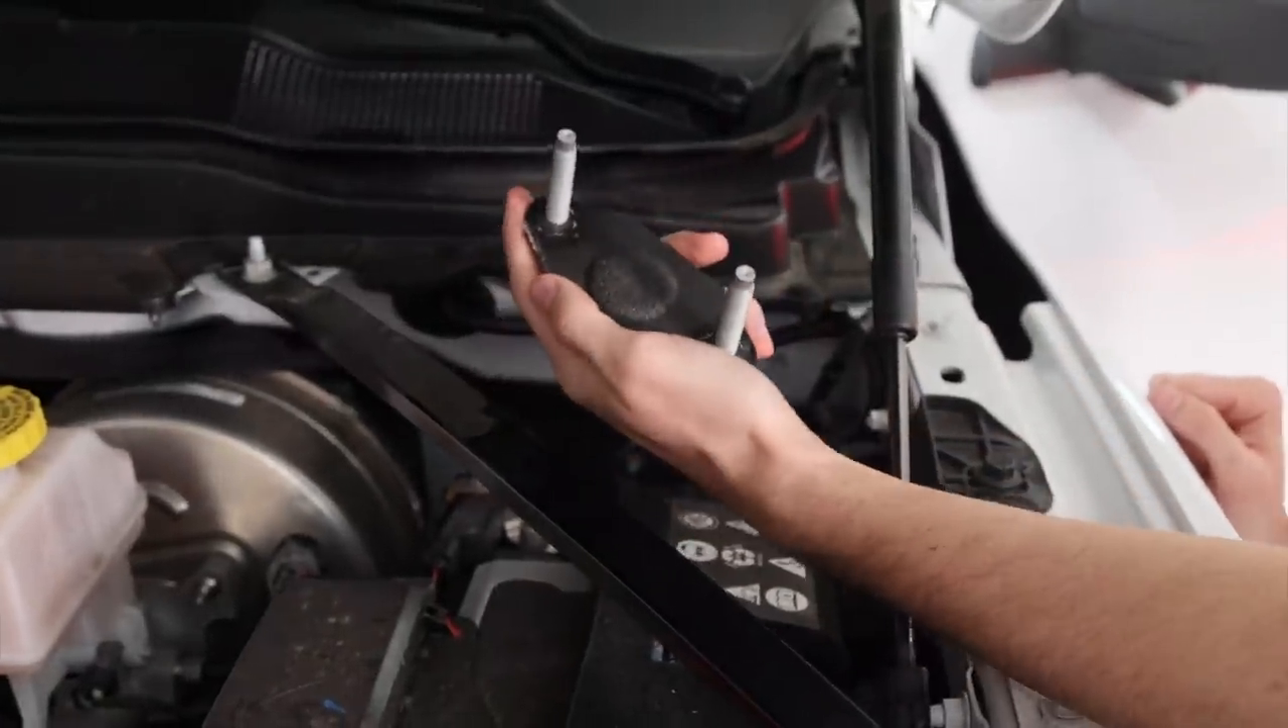My son climbed up in there and struggled with those bolts, but we got the plate off.